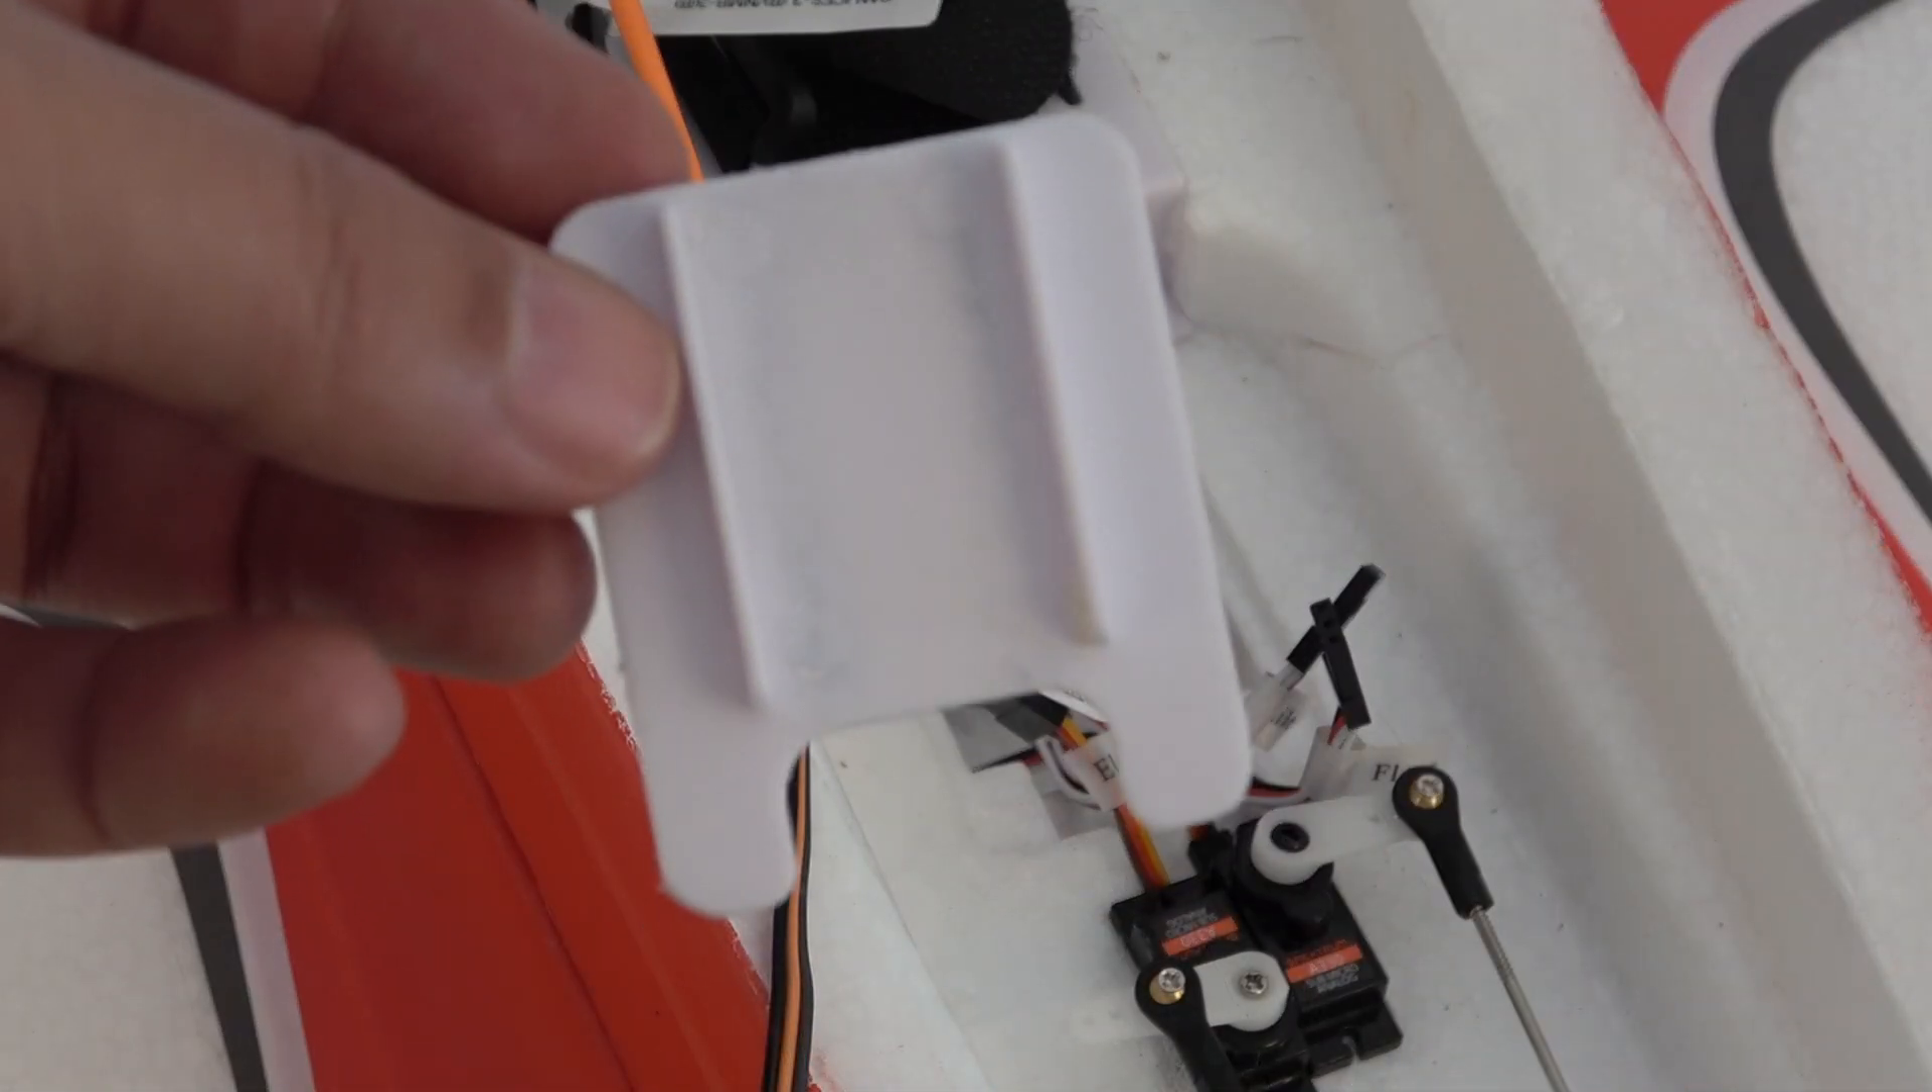So I've removed the the receiver mounting plate.